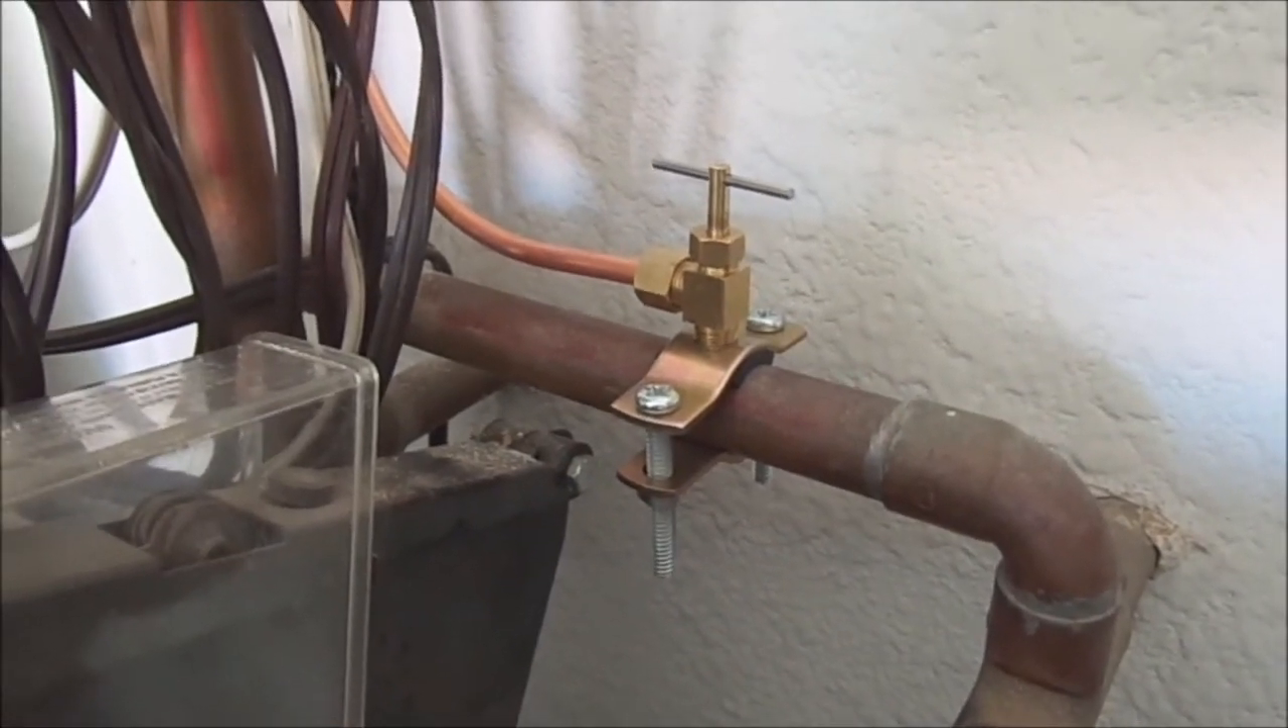There's the needle valve installed.